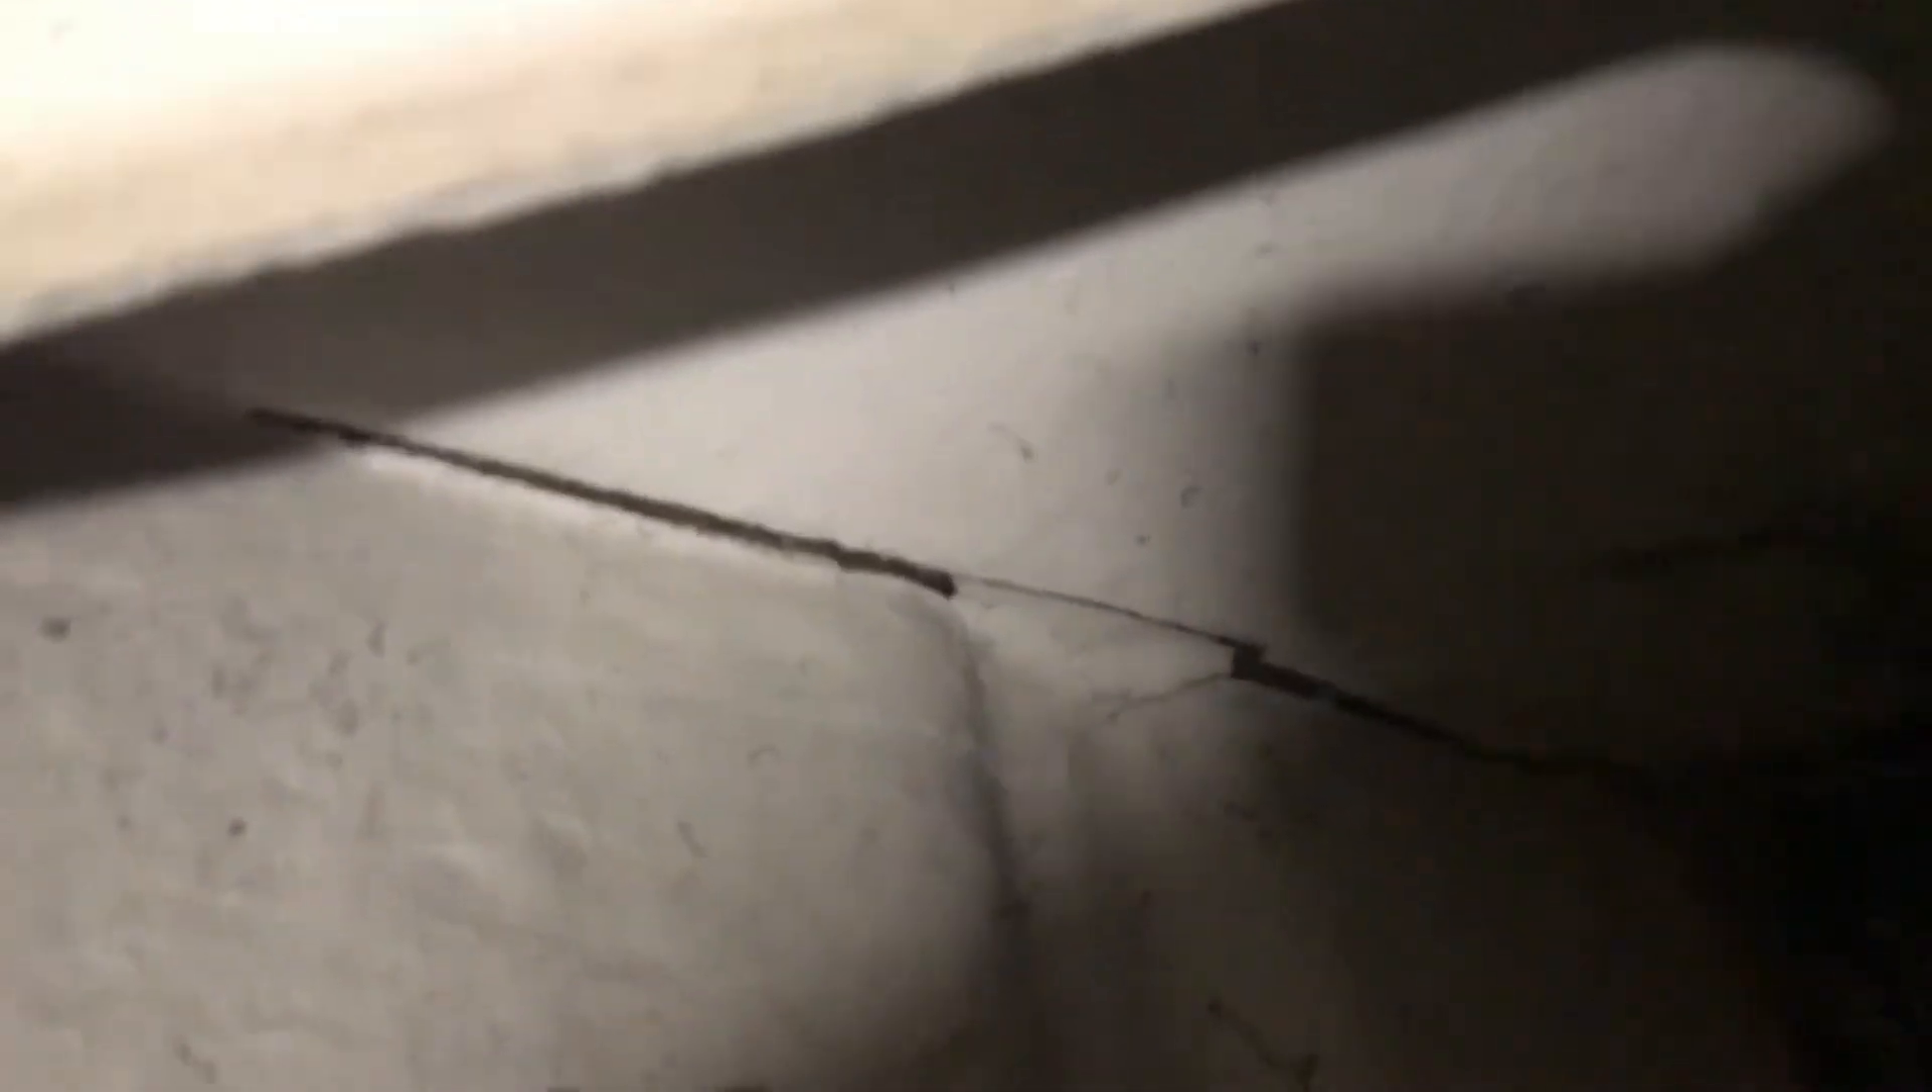The main one that I see is actually down in here the hull has come away from this rib.